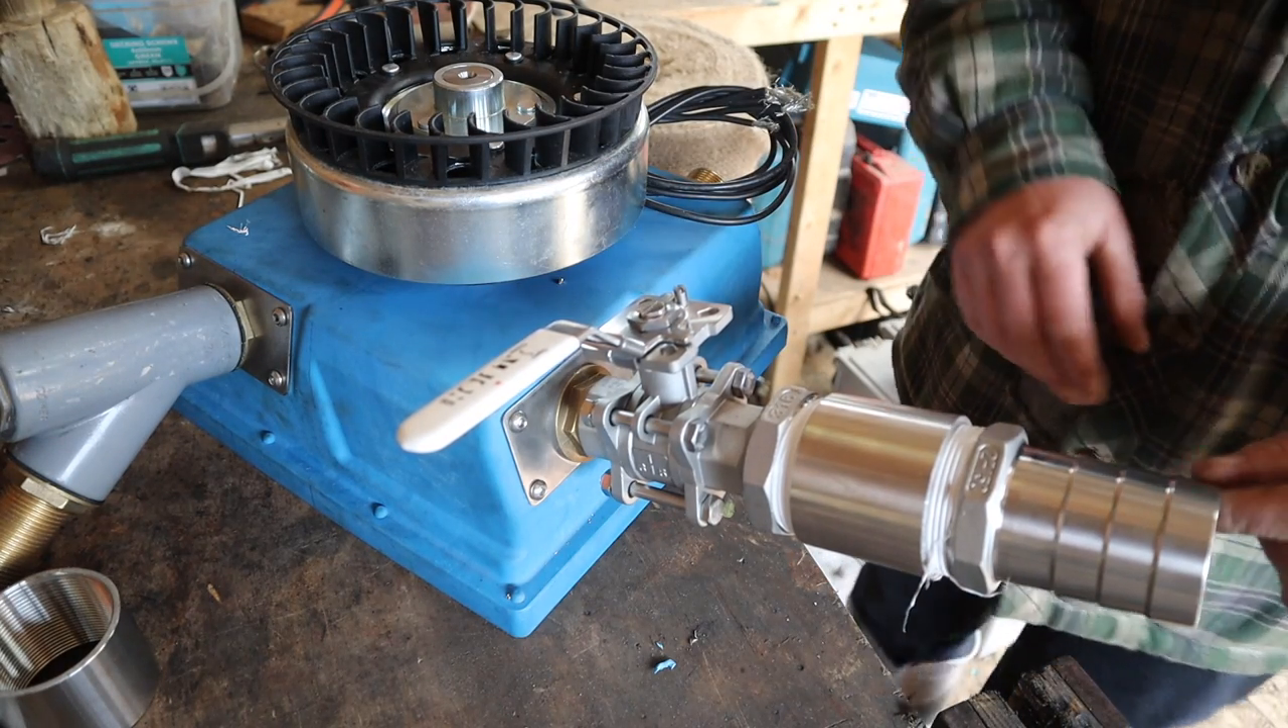There's one of the um hose fittings and shut off valves connected.